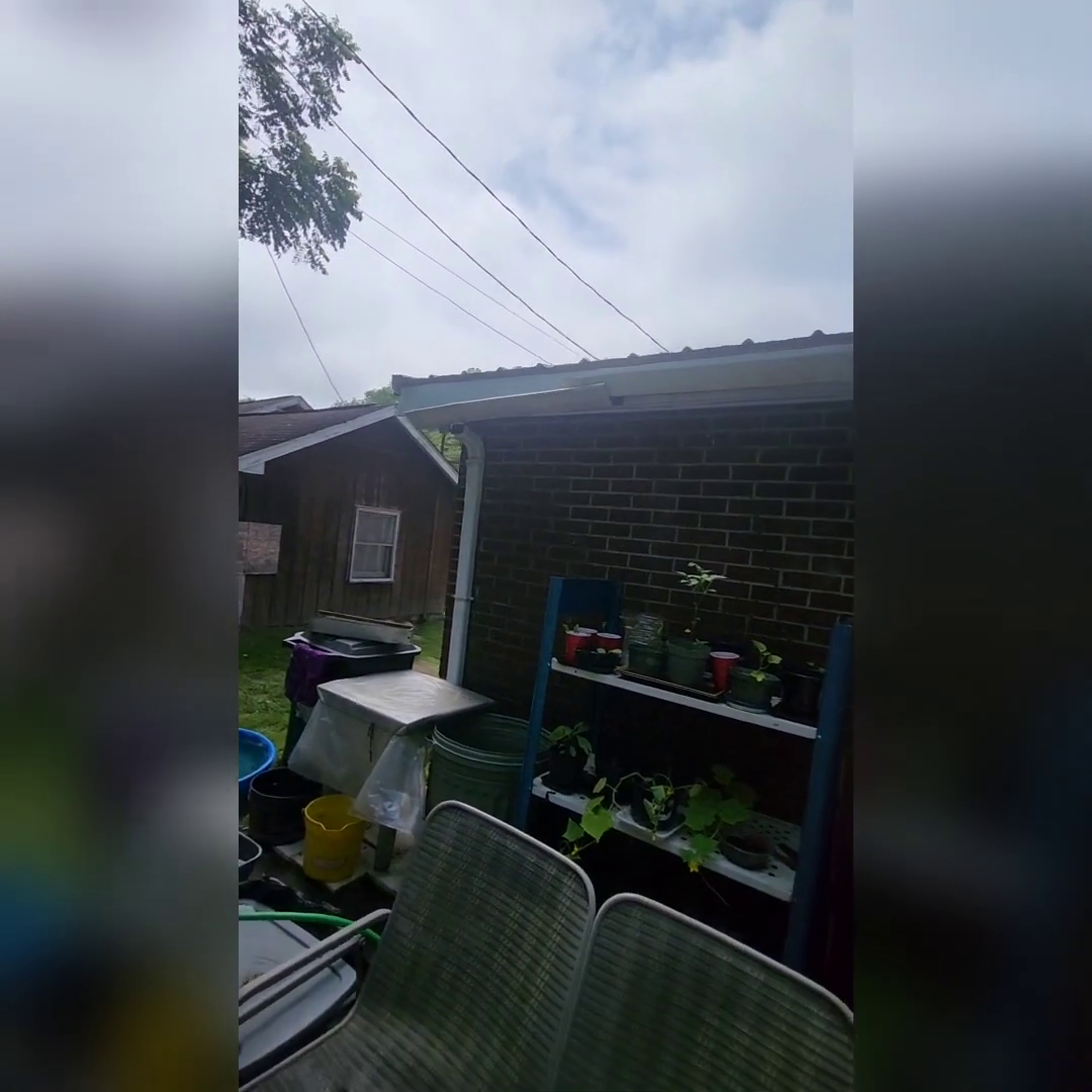But yep so oh and I did get the gutter put up.